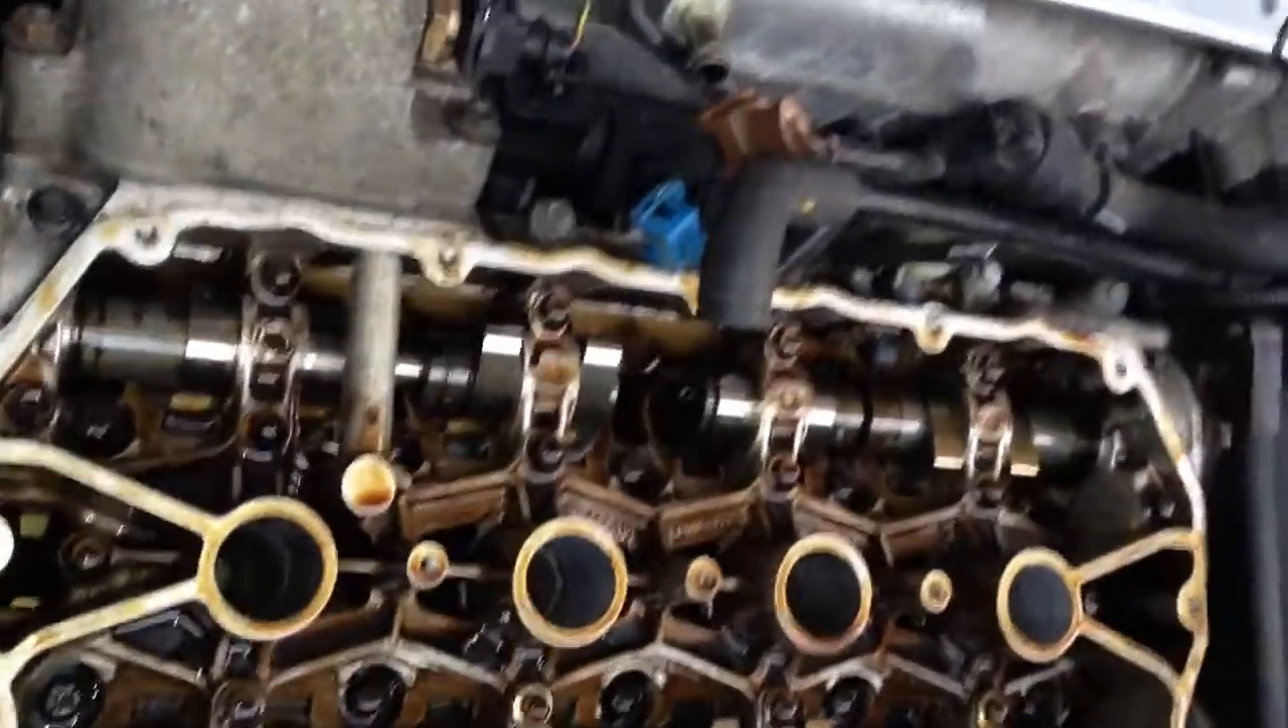Now we have the cam cover off, you can see all the camshafts.